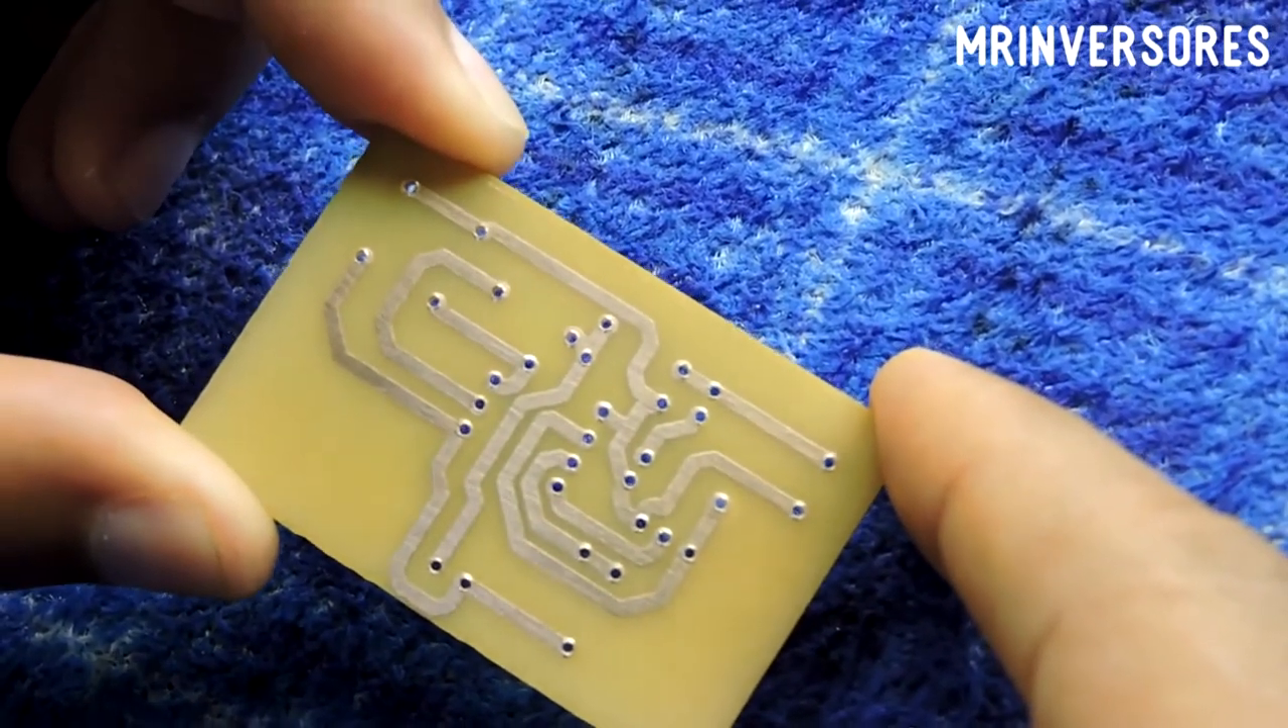I finished the board i've drilled it what's left now is just soldering the components so we can go to the final test in practice.